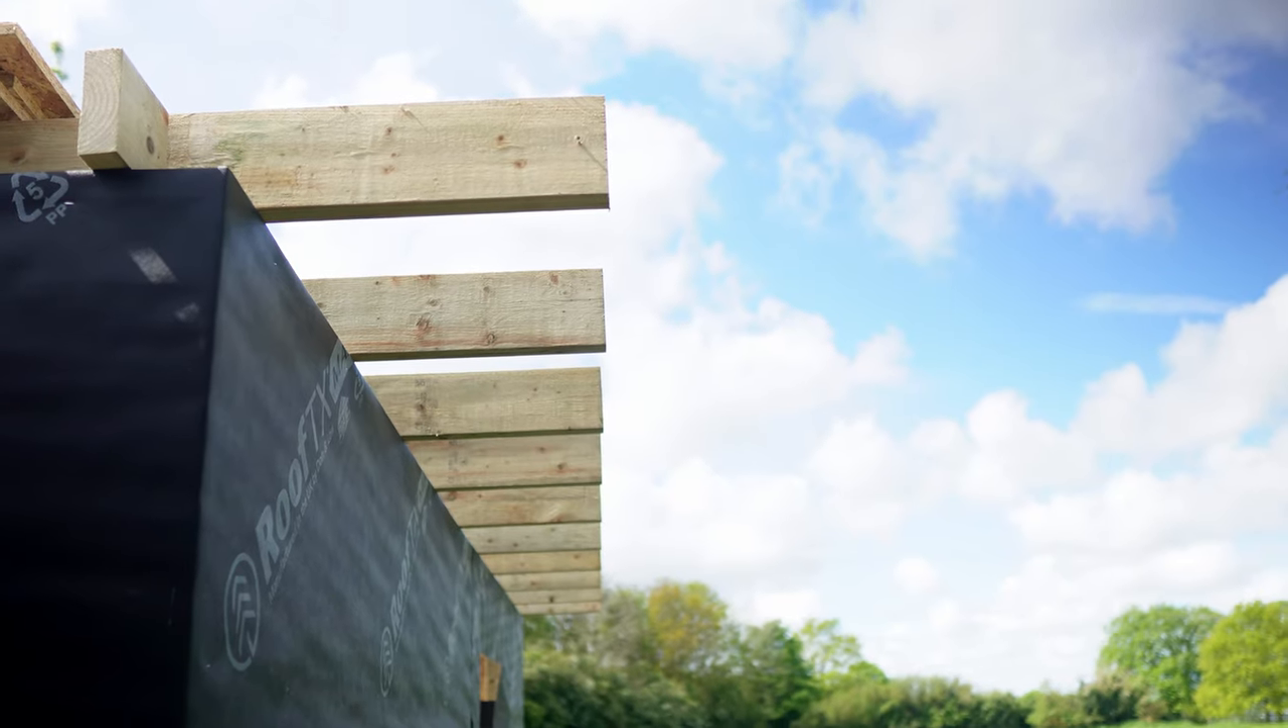And as you can see all of the rest of the rafters are now in place.